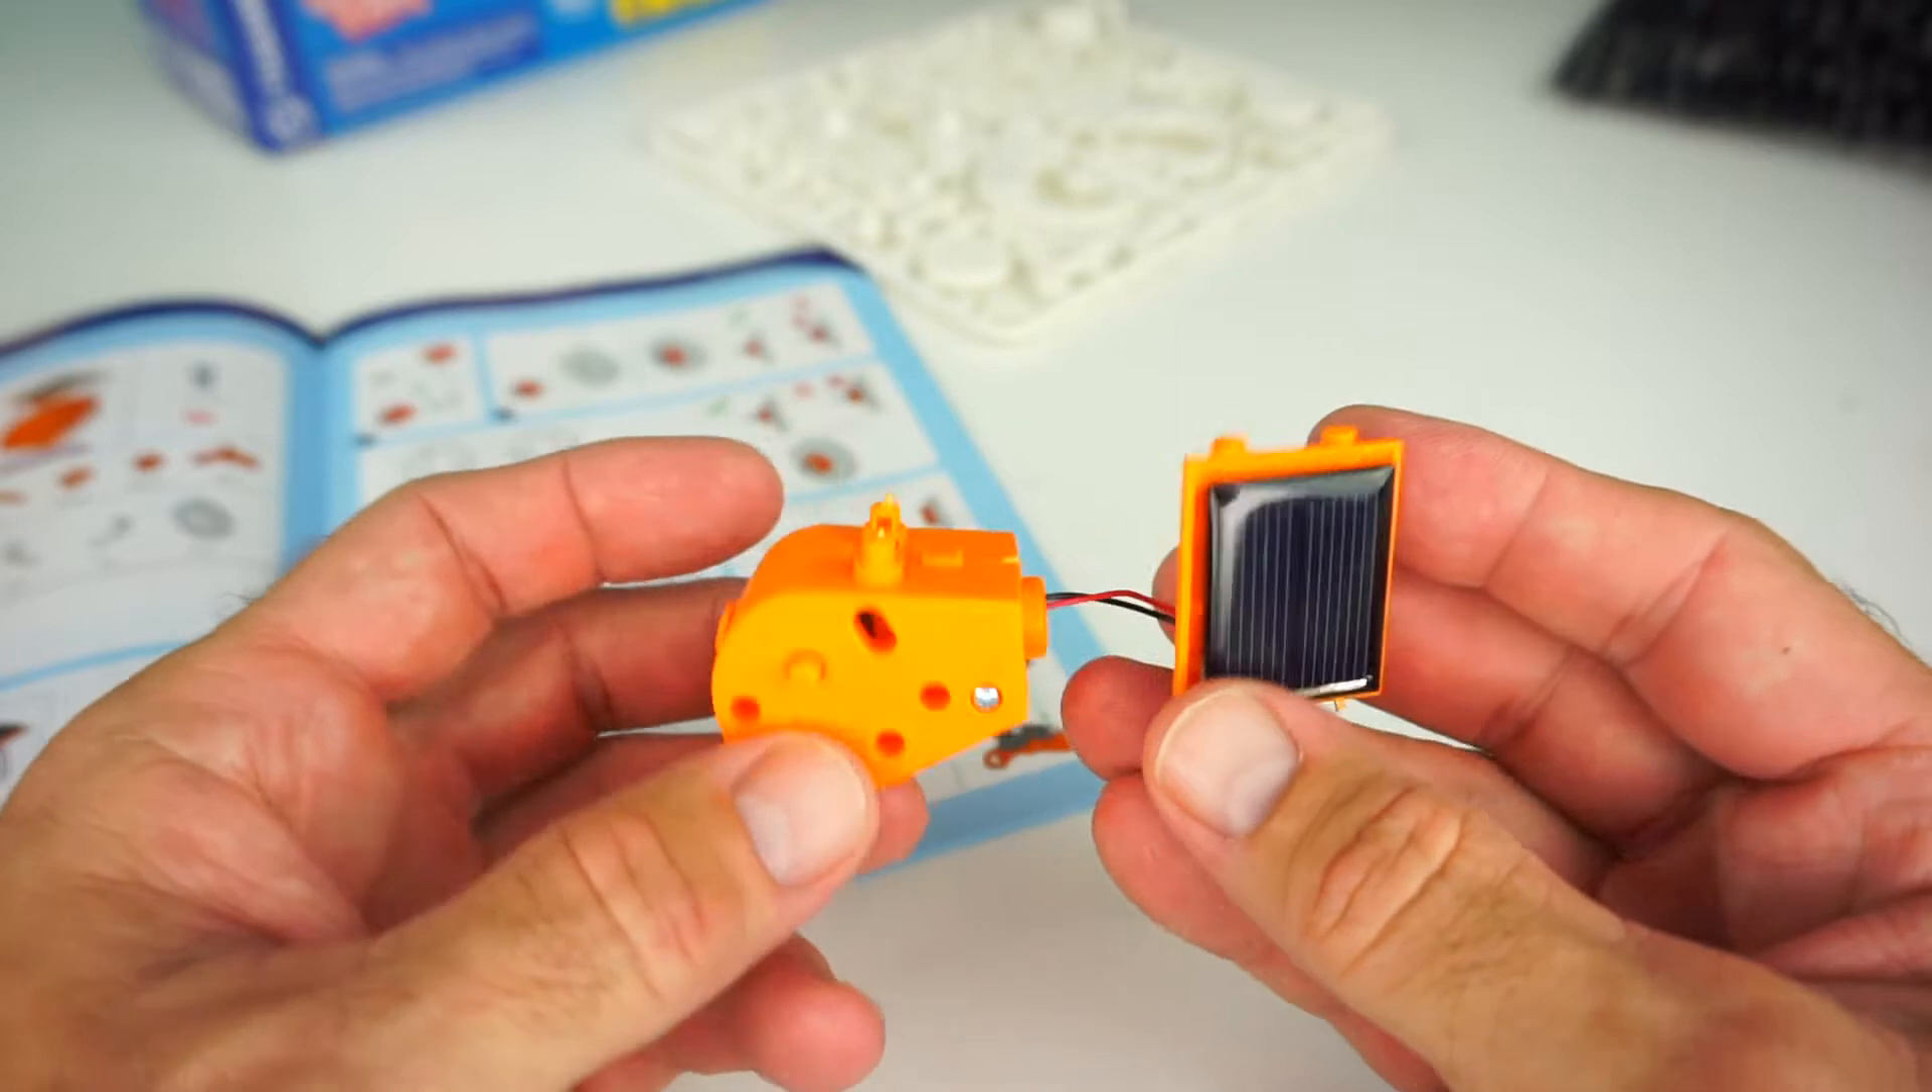Okay, so here is the gearbox all put together and the solar panel.